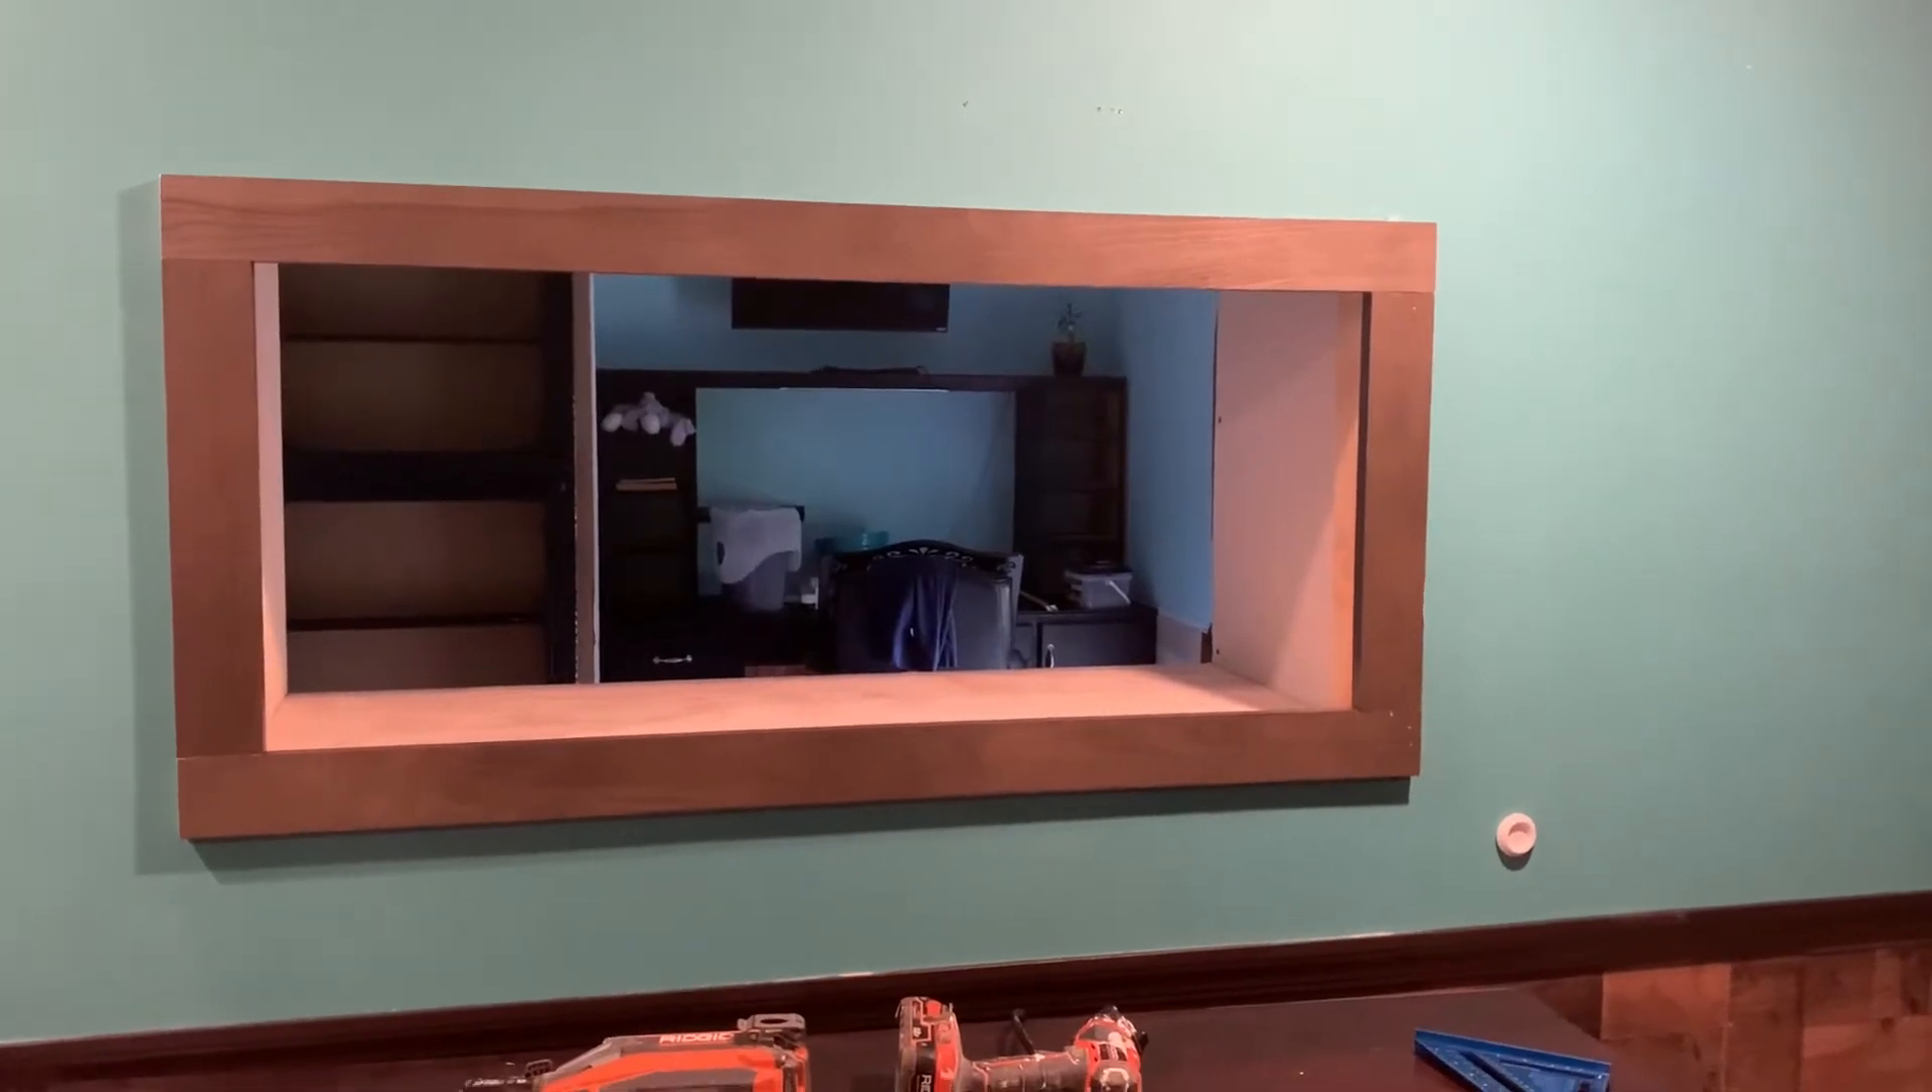I got my trim up on the outside I just got it tacked in place.